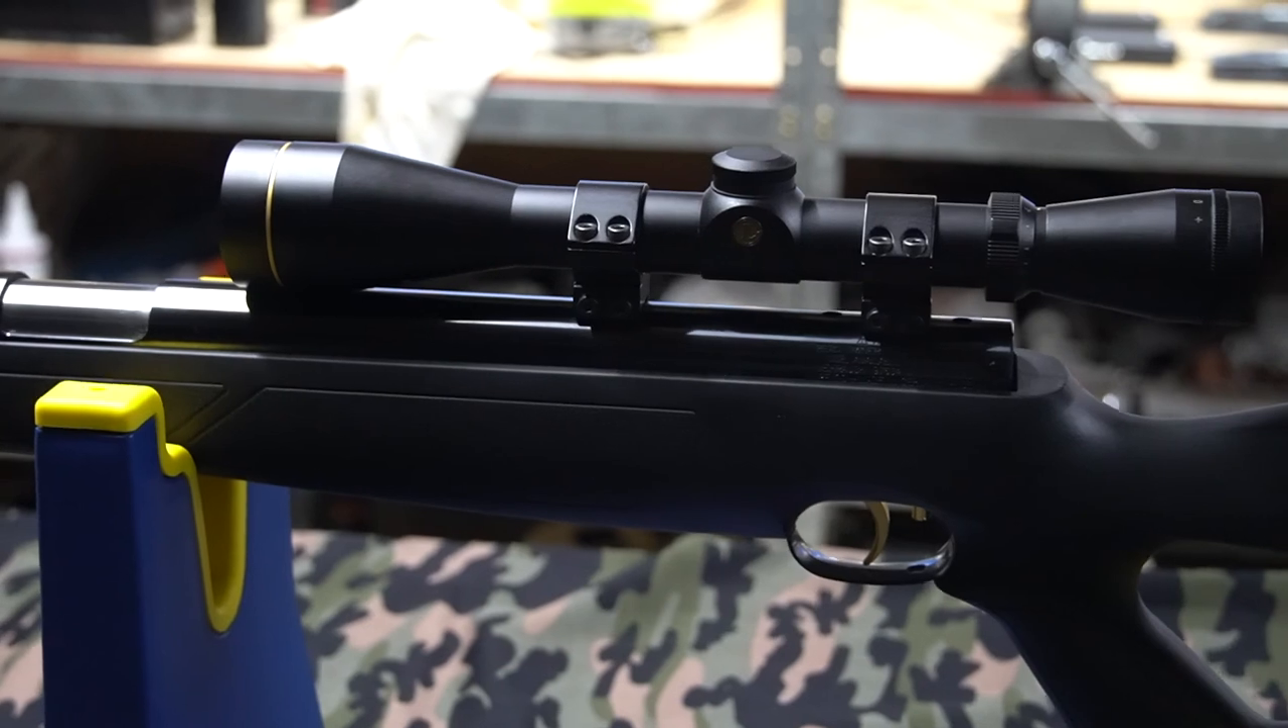And your rifle is now ready to sight in. One rifle scope mounted up to perfection.